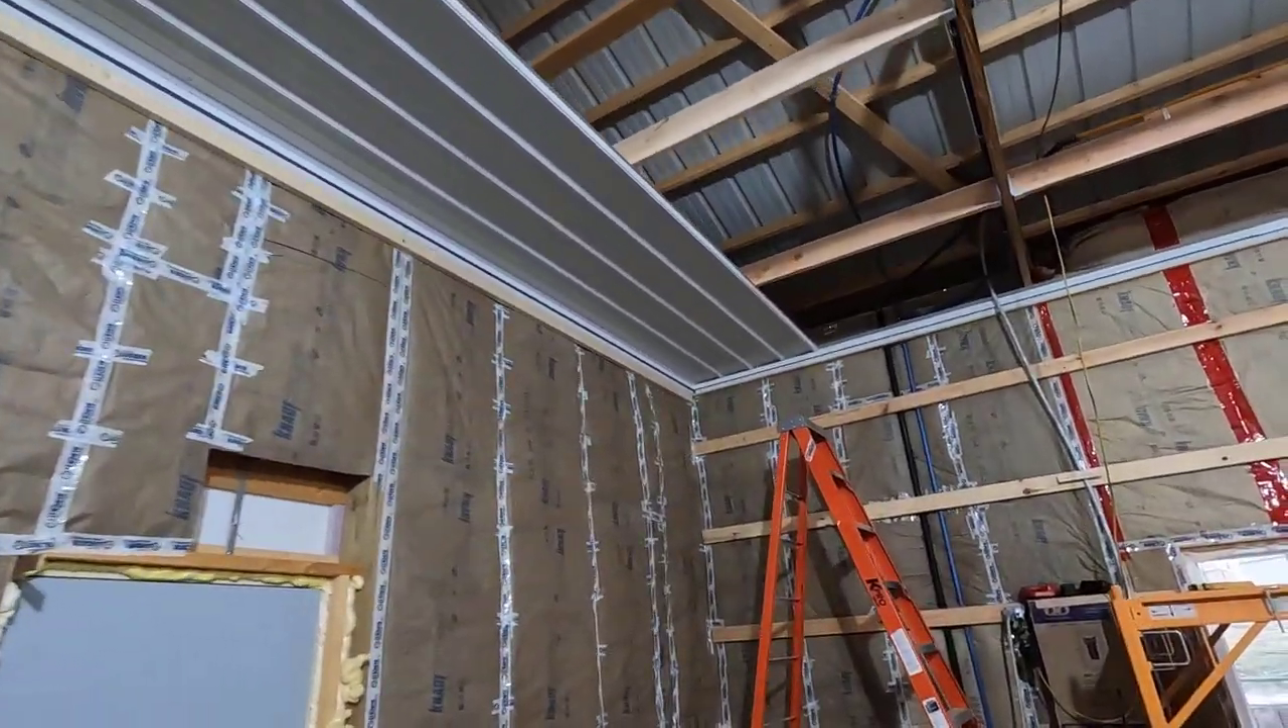Okay, I have the first row of my ceiling done.